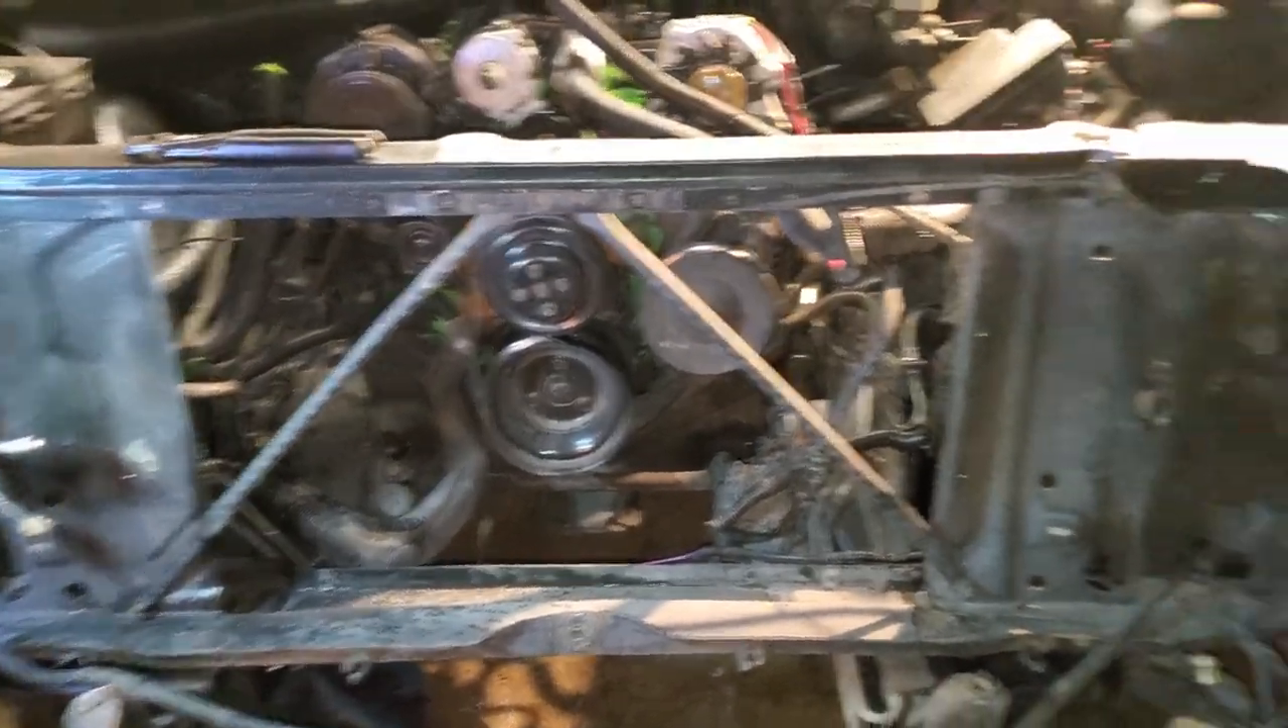Alright so we got the condenser out of the way and the radiator so that opens up a lot of room here.